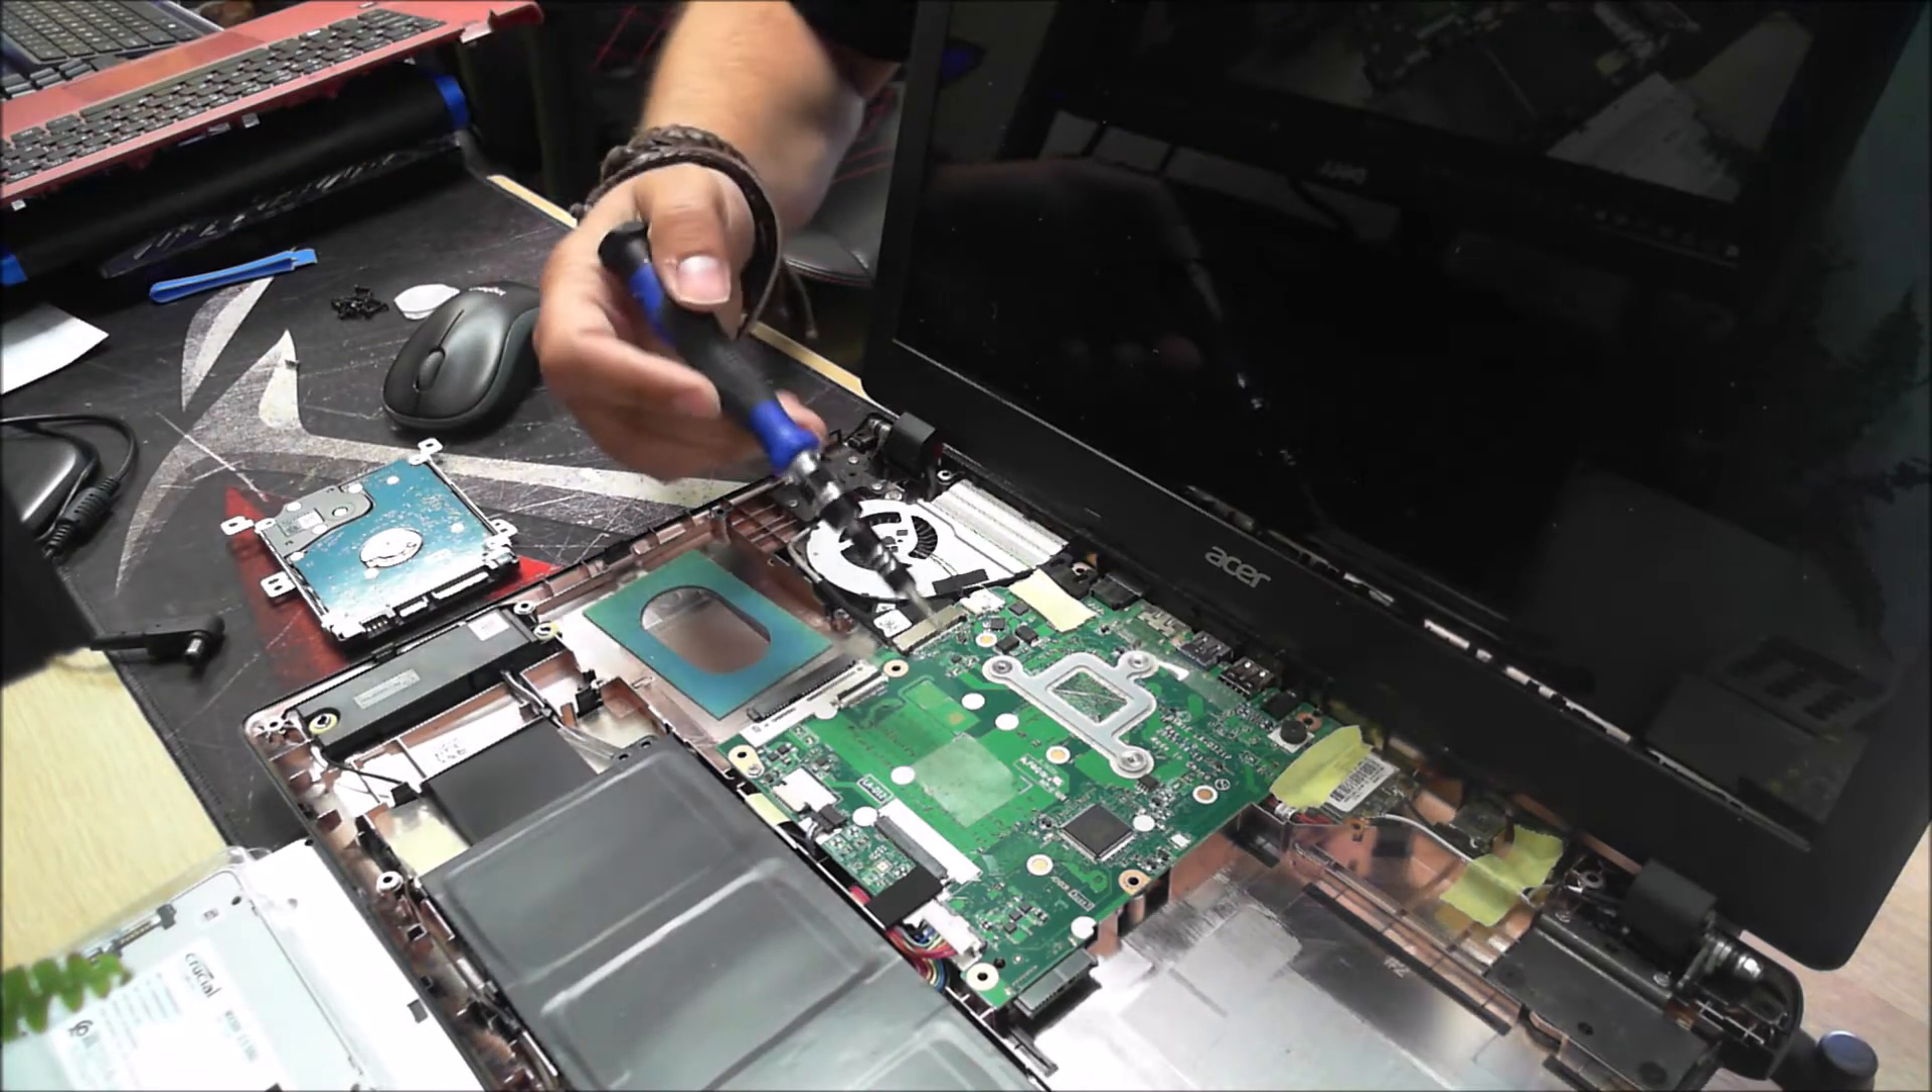So we've got the hard drive out now.